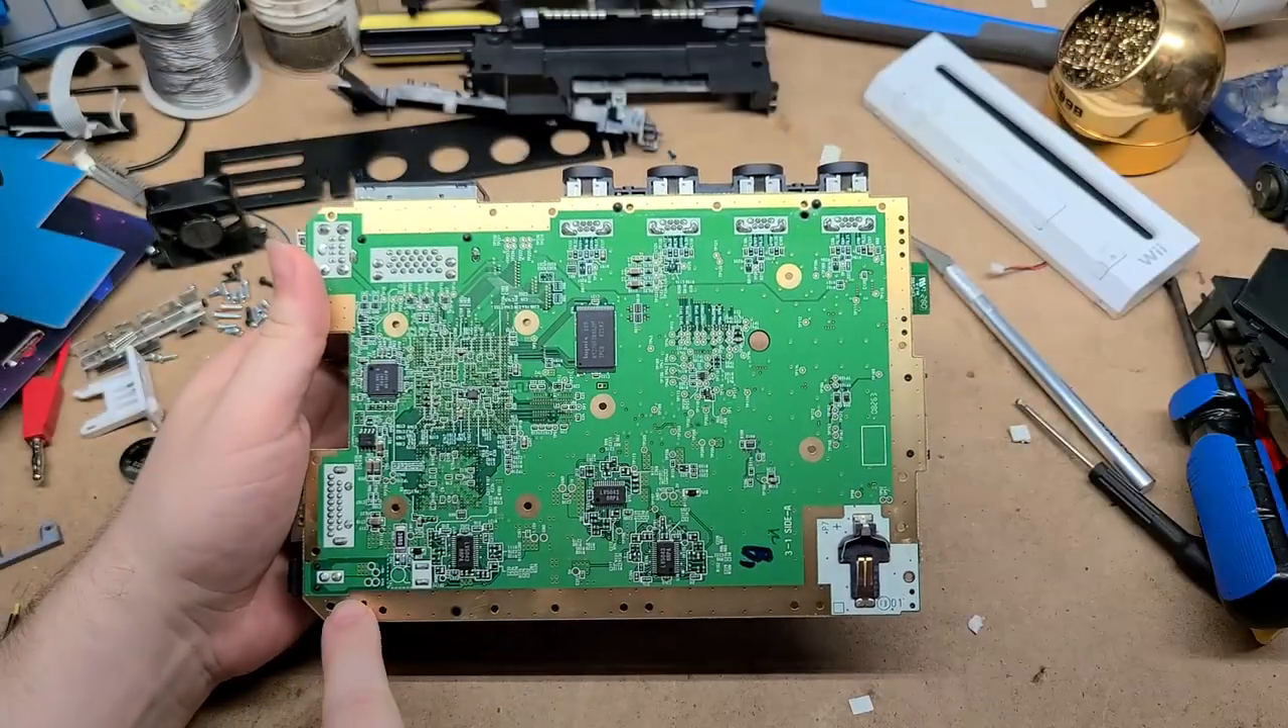So we are just left with the board.